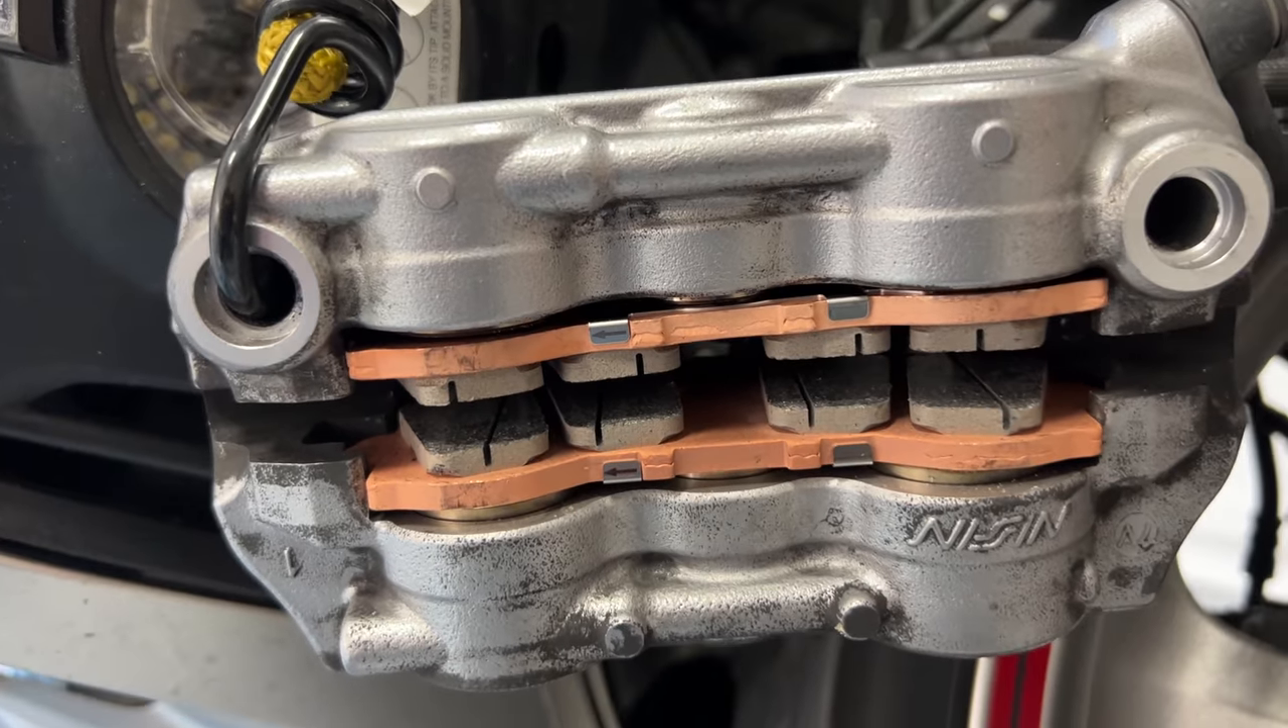So here, you can see the new pads are installed.